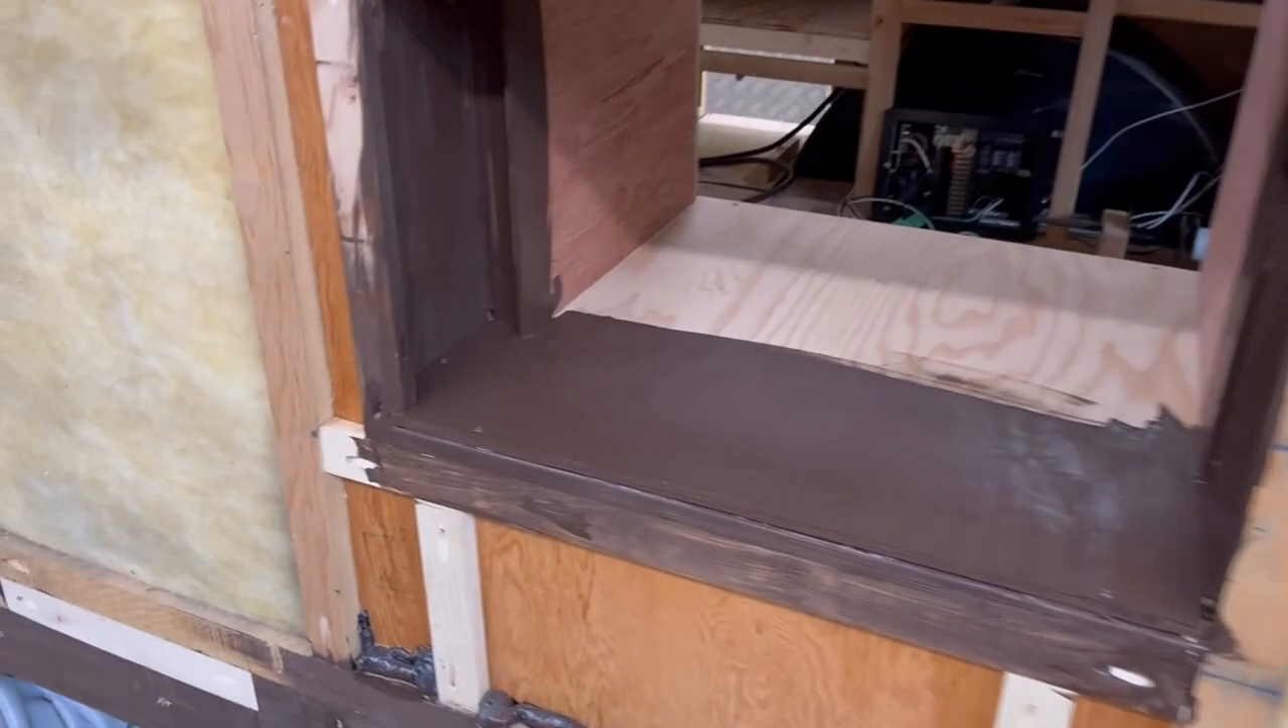The fridge sidewall vent is framed out and you can see that i've got it stained.